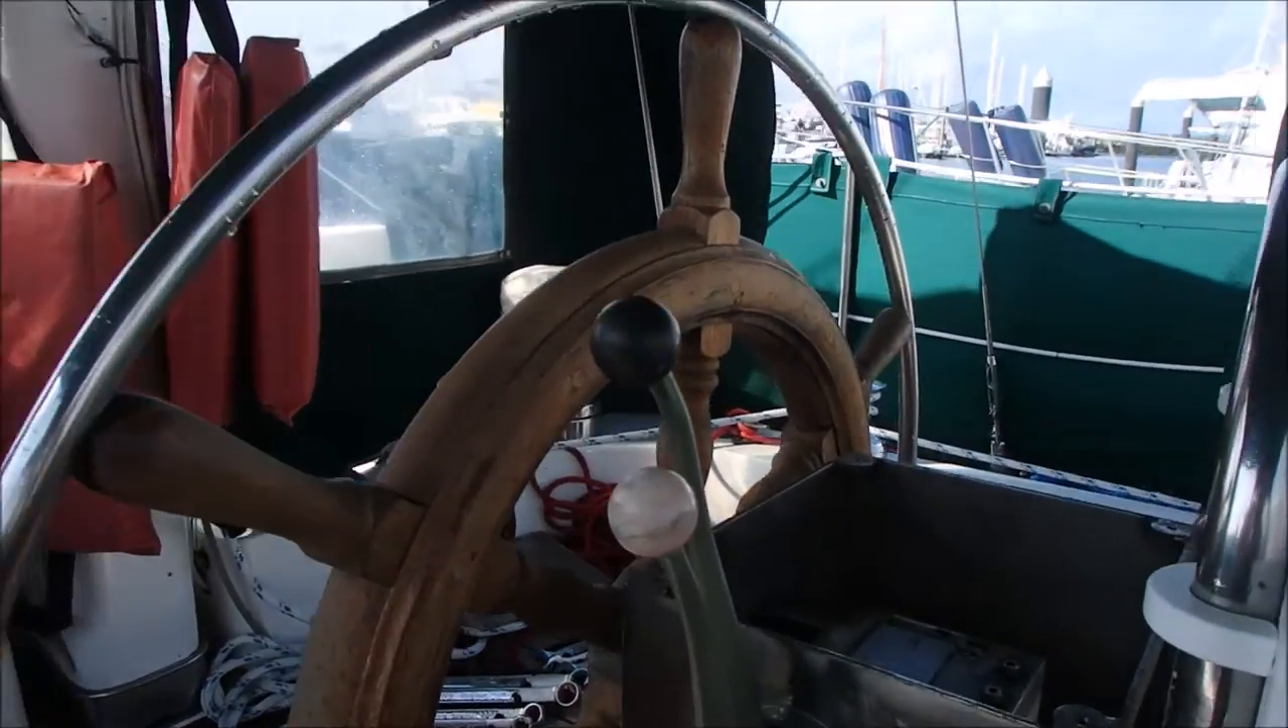Okay, I got the helm put back together.